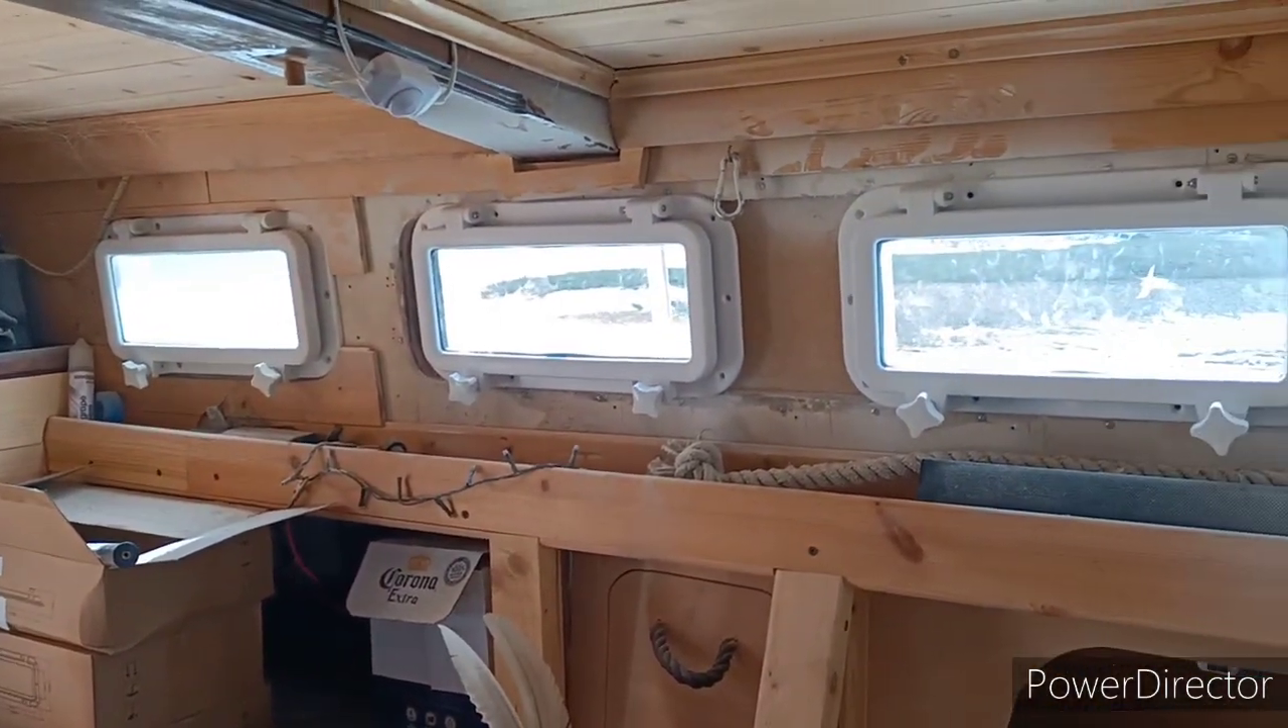I've cut the holes and the three windows are in.